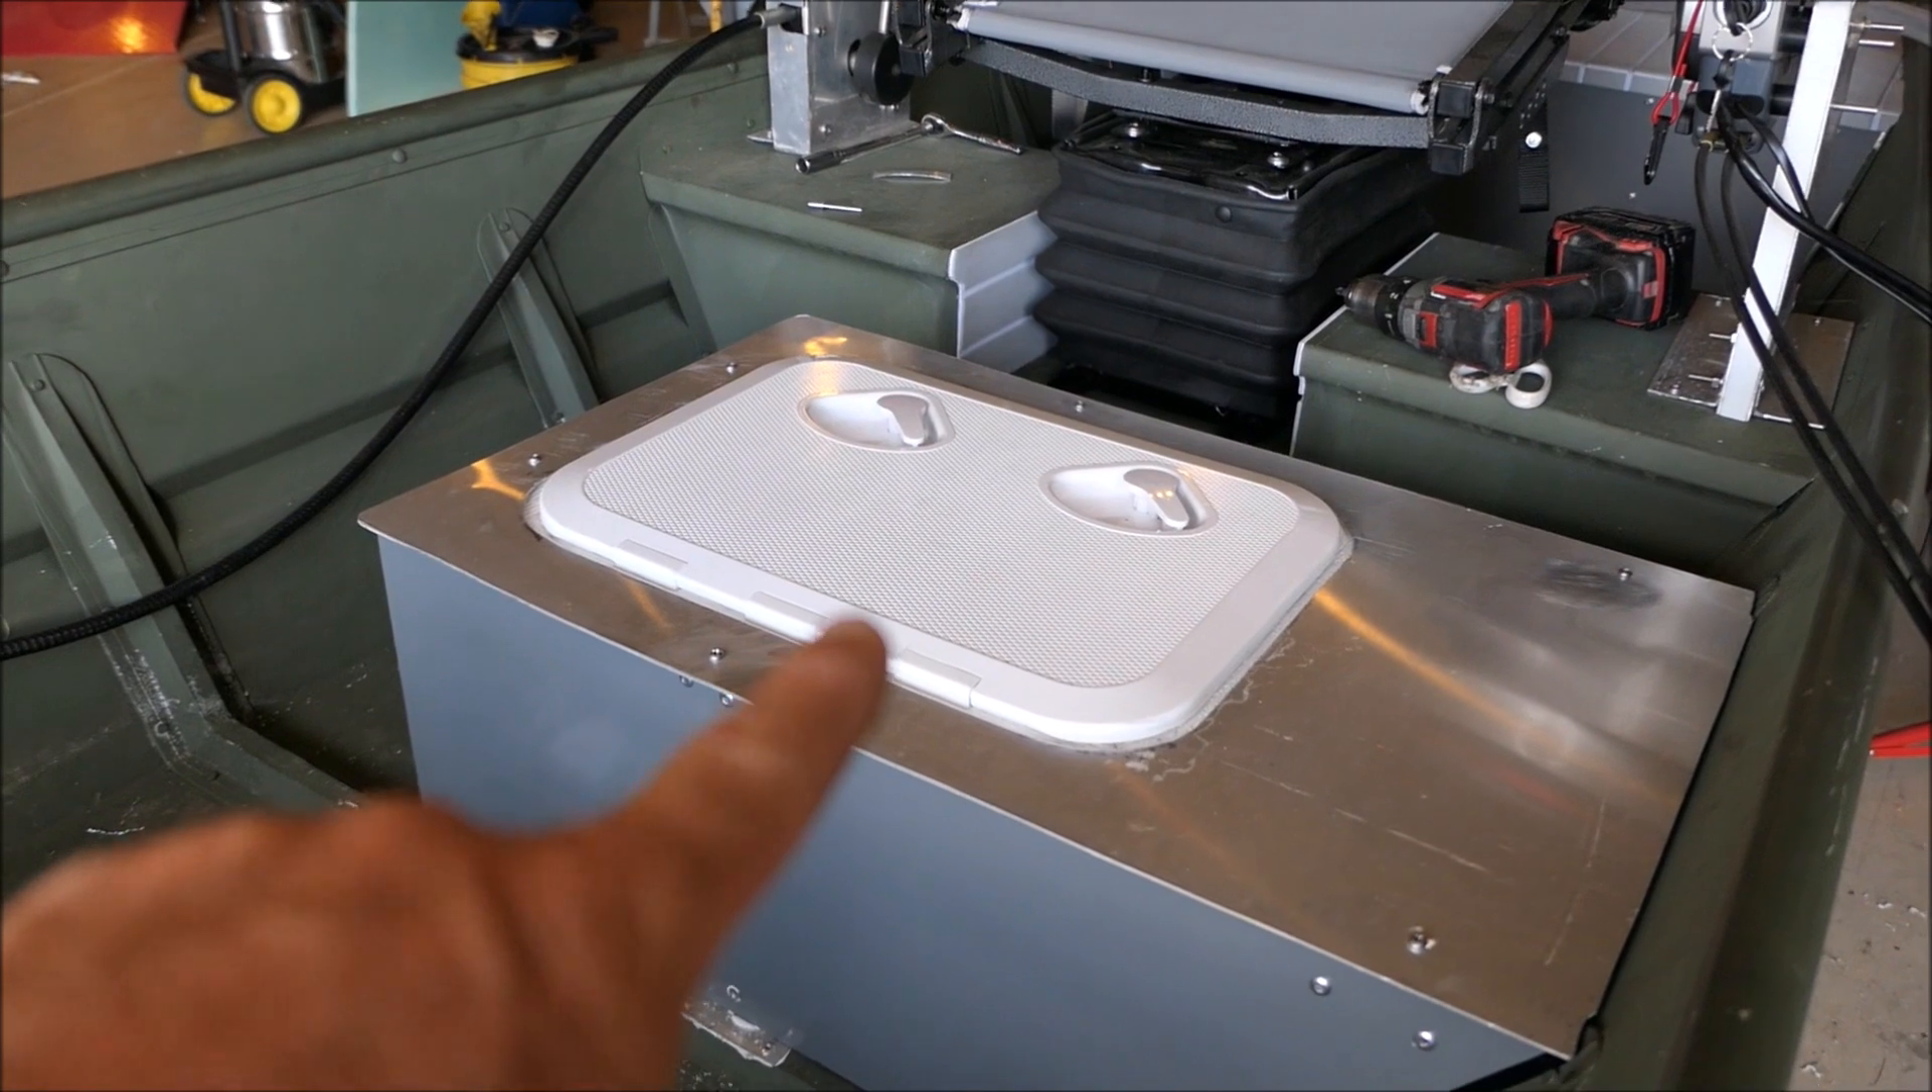There's the top screwed on it fit really nice.